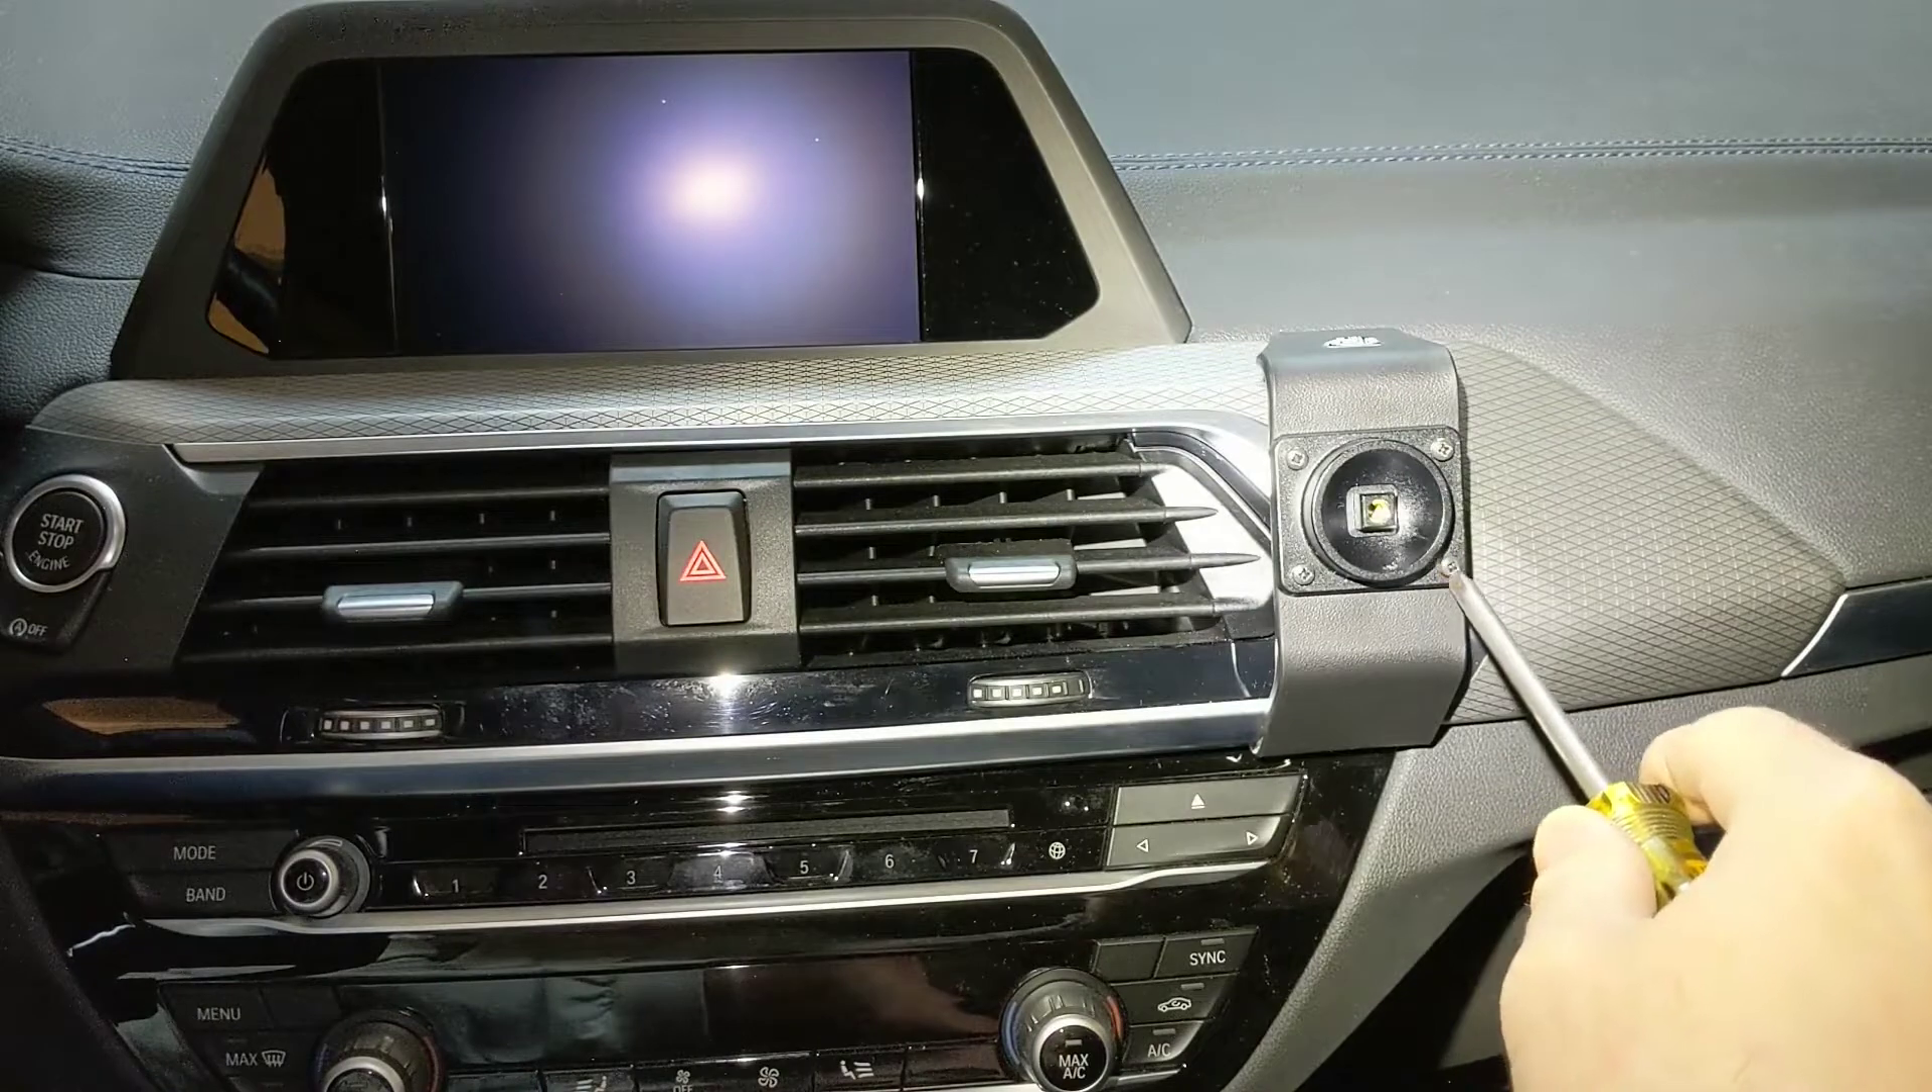So that plate's in place.